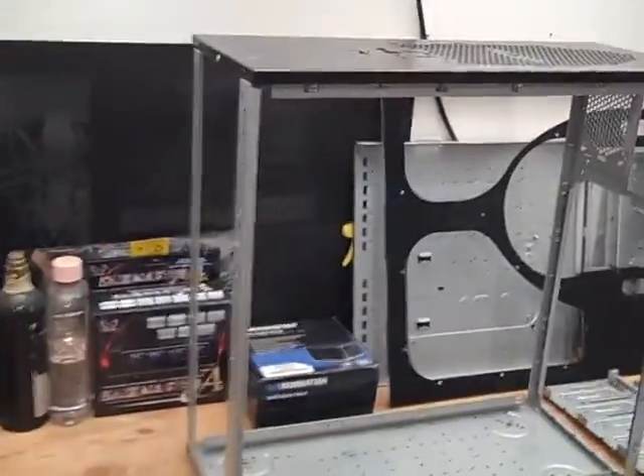This case is completely pulled apart at least mostly pulled apart.